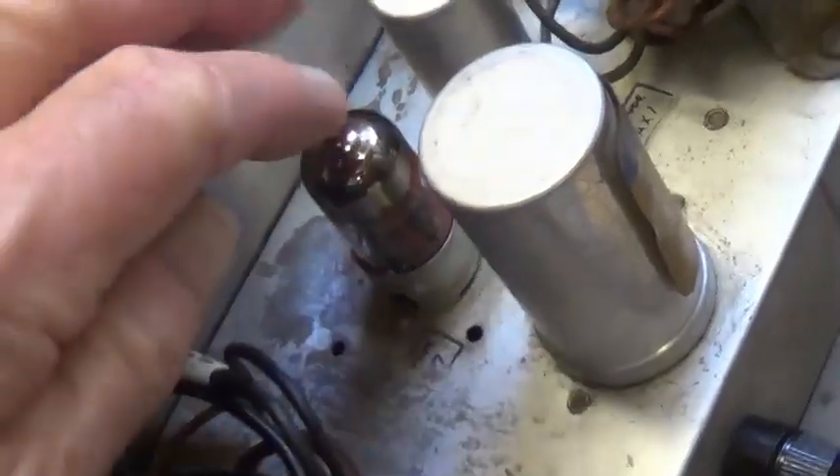I still need a tube shield for the 12AU7 or 12AX7, whichever ends up in this position.